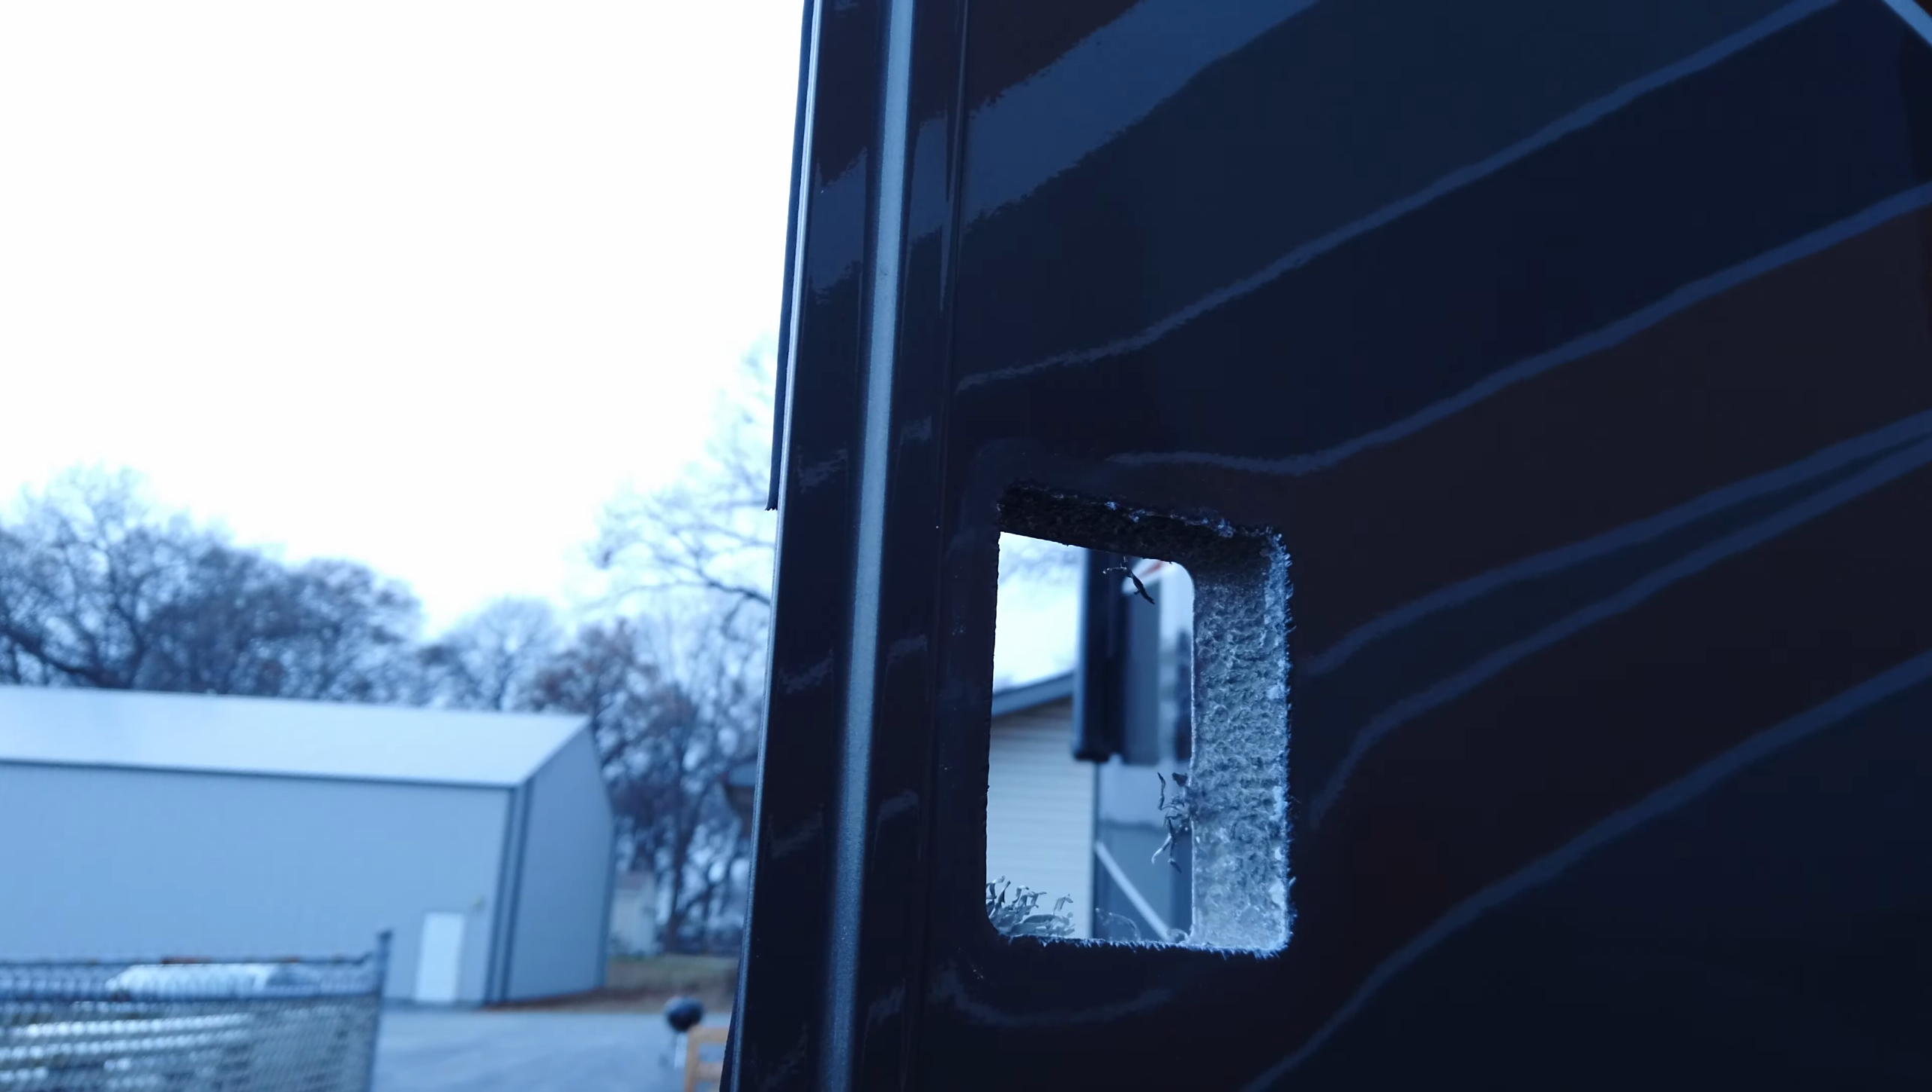Okay so now we have the handle off and everything's cleared and ready to go.